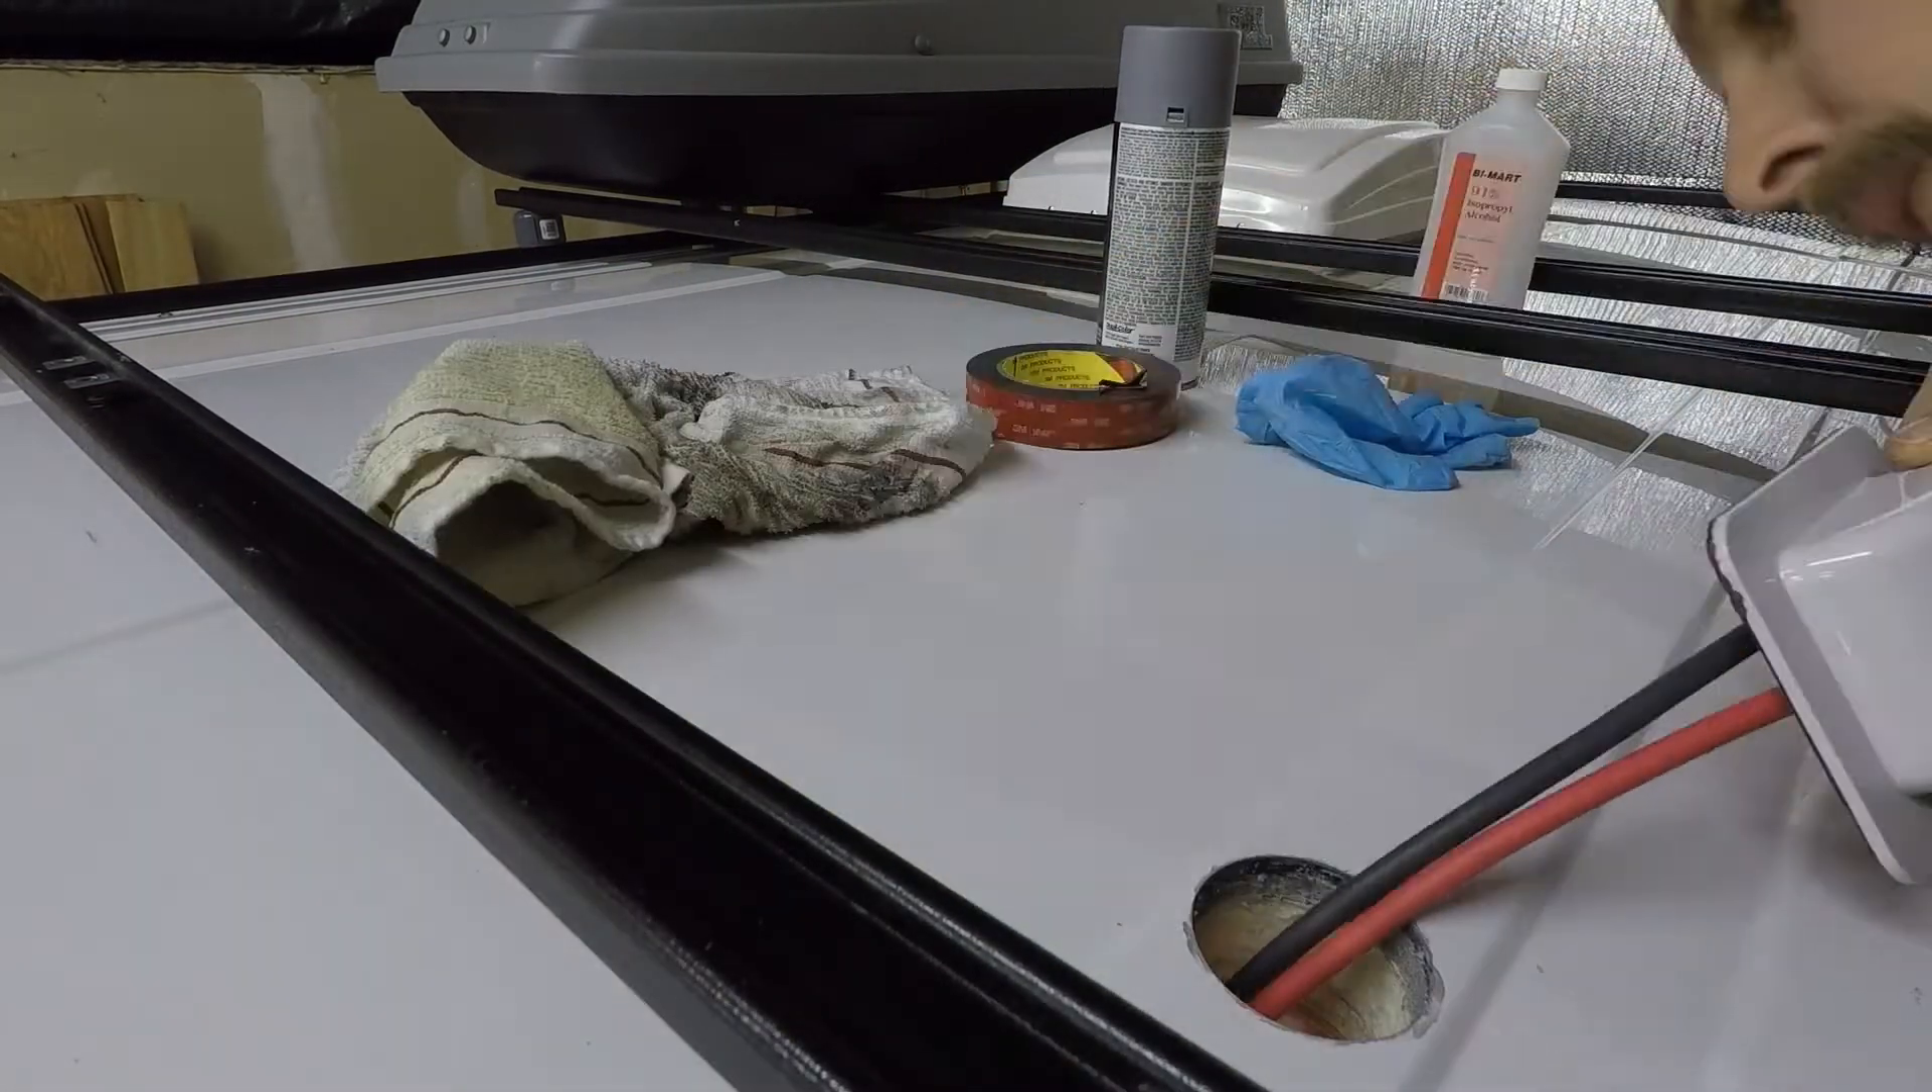Those are the solar wires coming up through. They'll get bent later and secured underneath so that way they don't touch the metal edge.